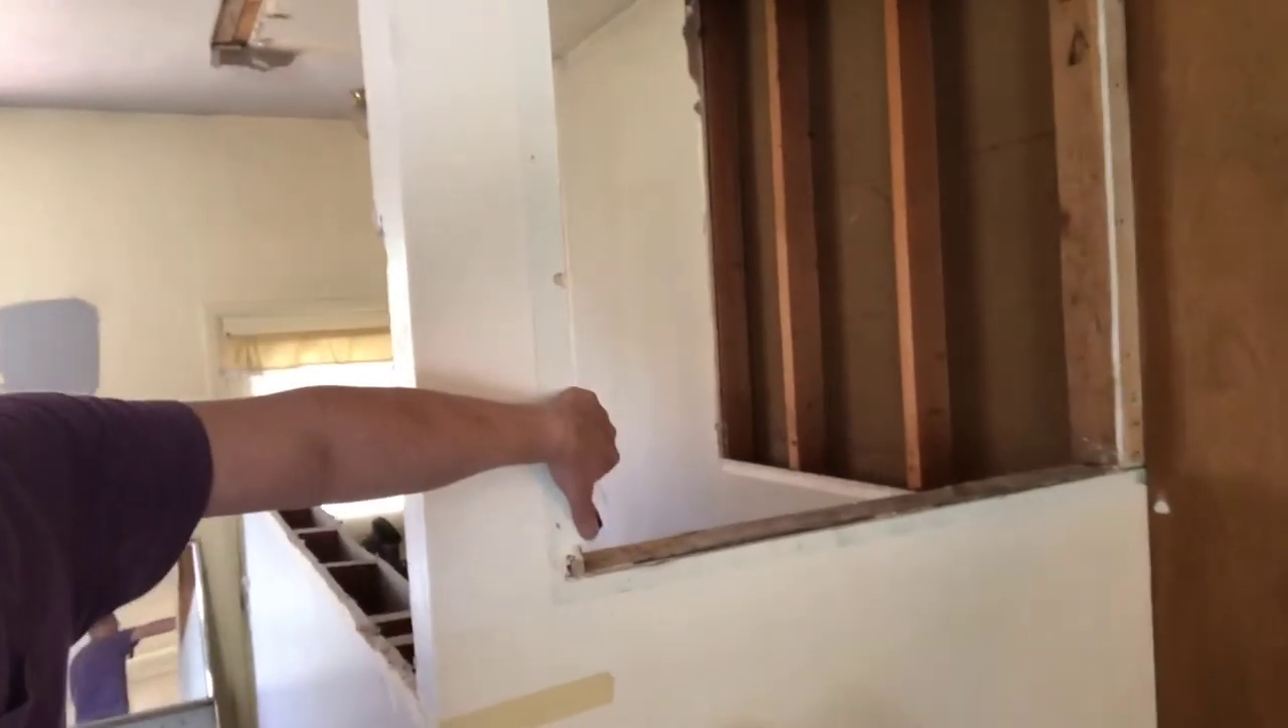This window needs to be framed in.